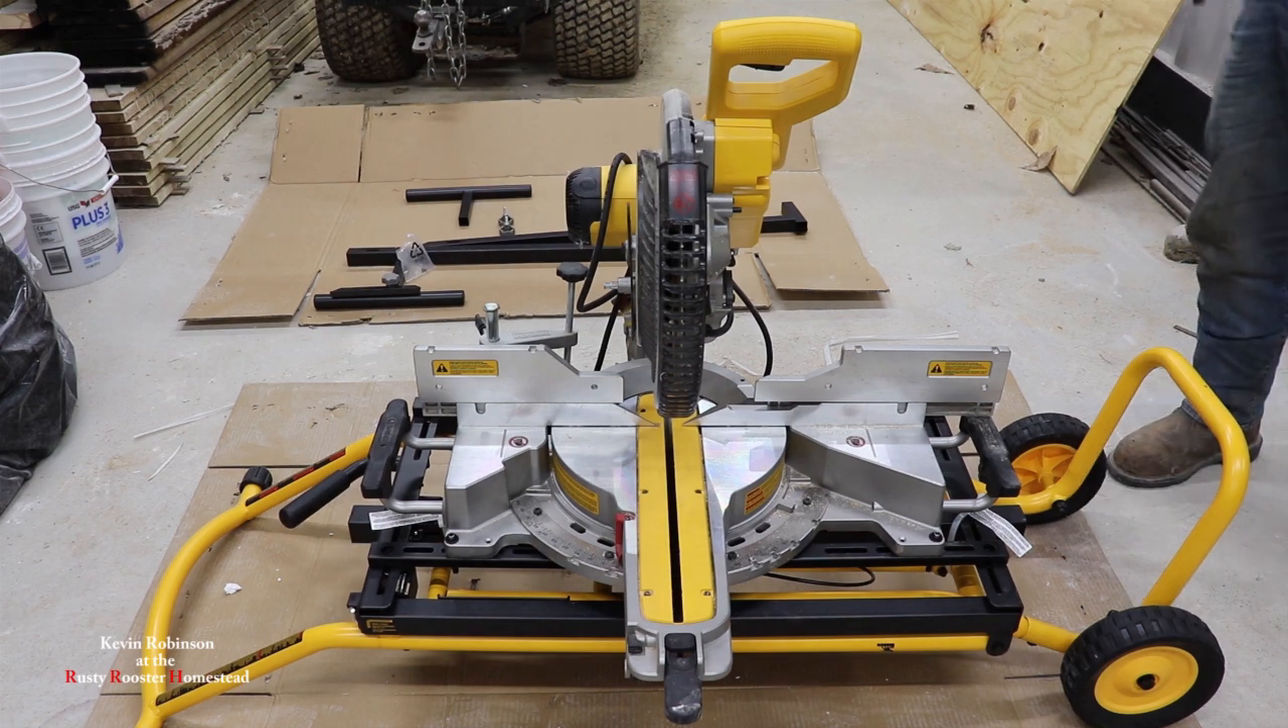All right now our tool is securely put on the table.